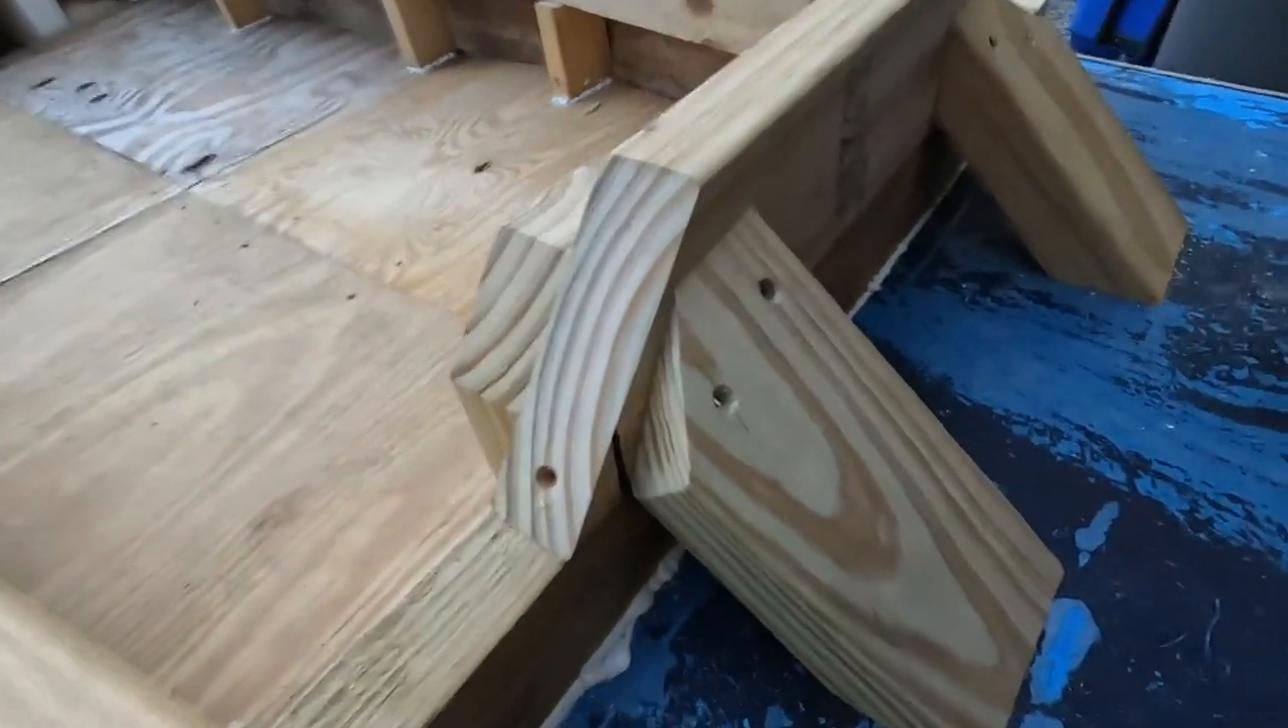So, um, and I just want to keep trucking, but here is the brace for the transom. Got it braced in the back.